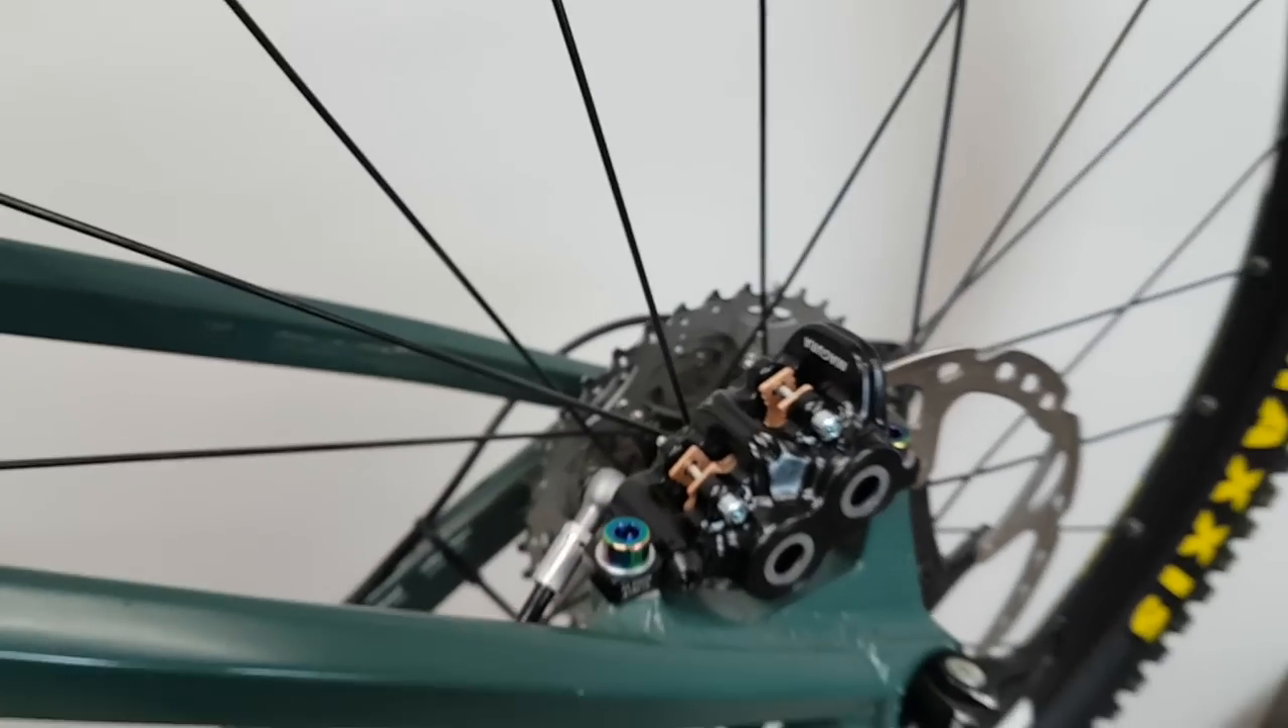Tak więc zaciski są już na miejscu.